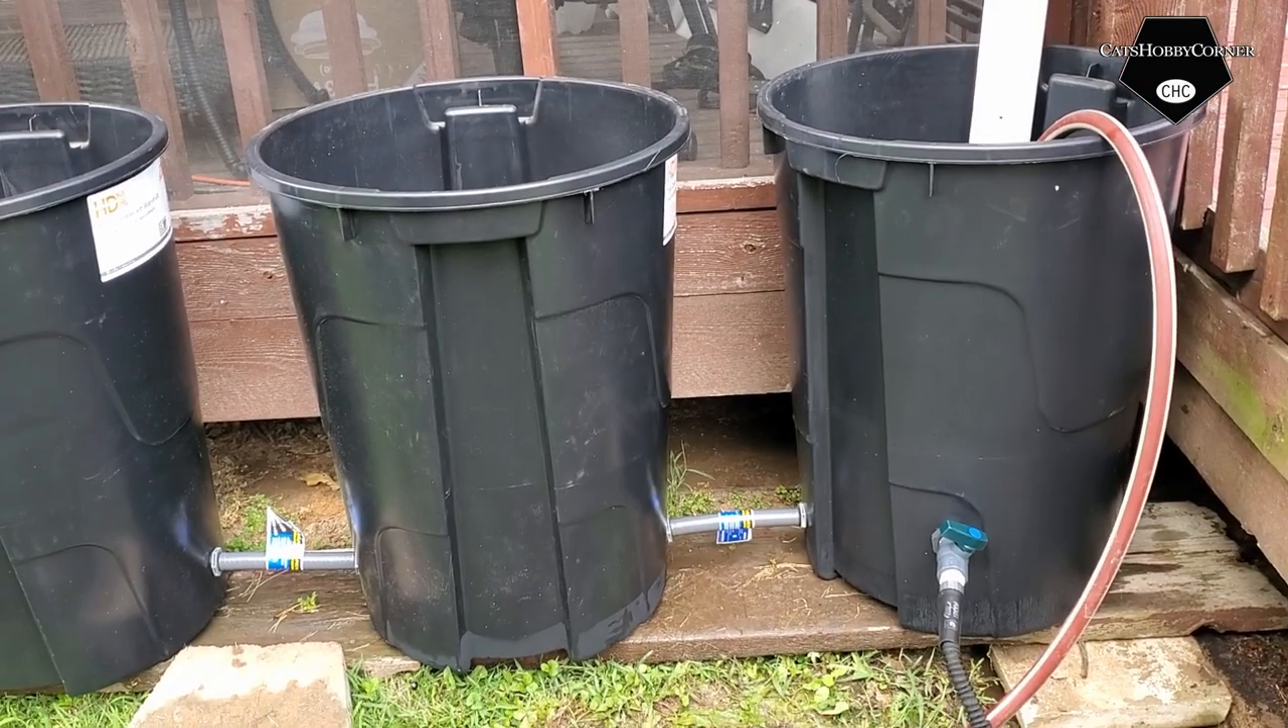Hey guys so i got my spigot hooked up into the three rain barrel diy system.